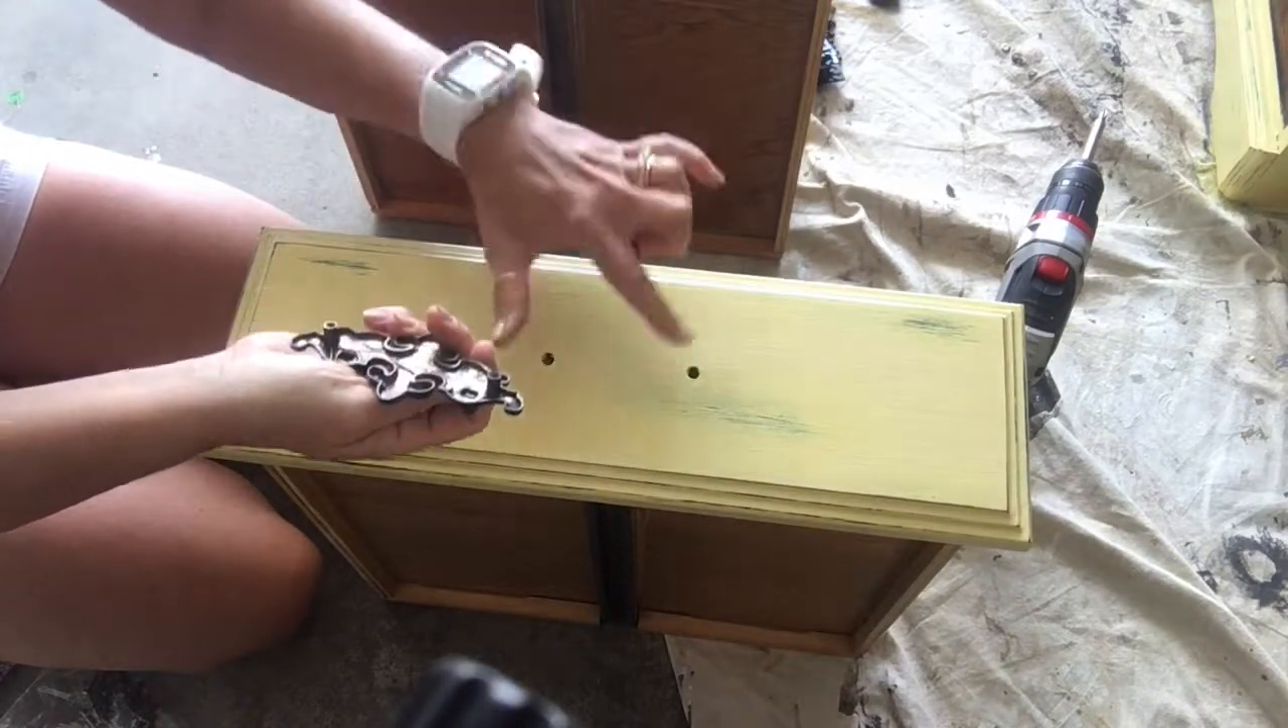Everything is done and it's time to put those drawer pulls back on.